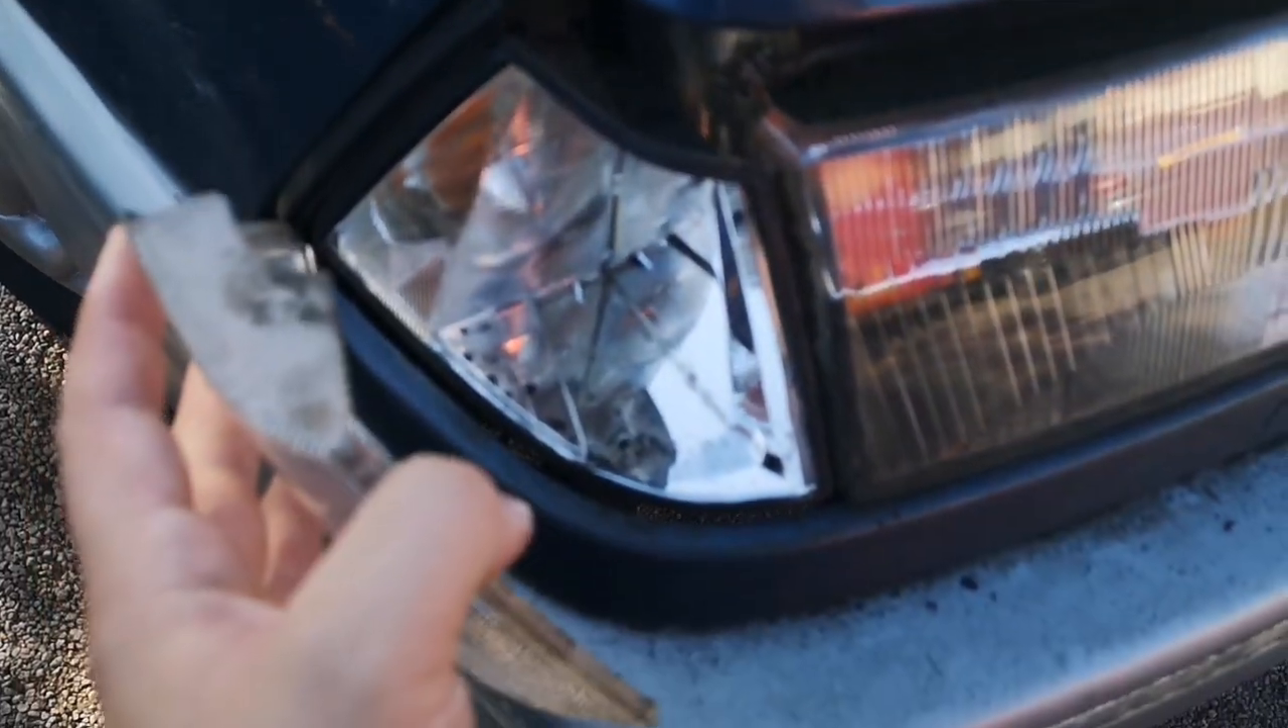We've got the indicator lens, I can see here is falling off, it needs rebonding, that's not a major issue.